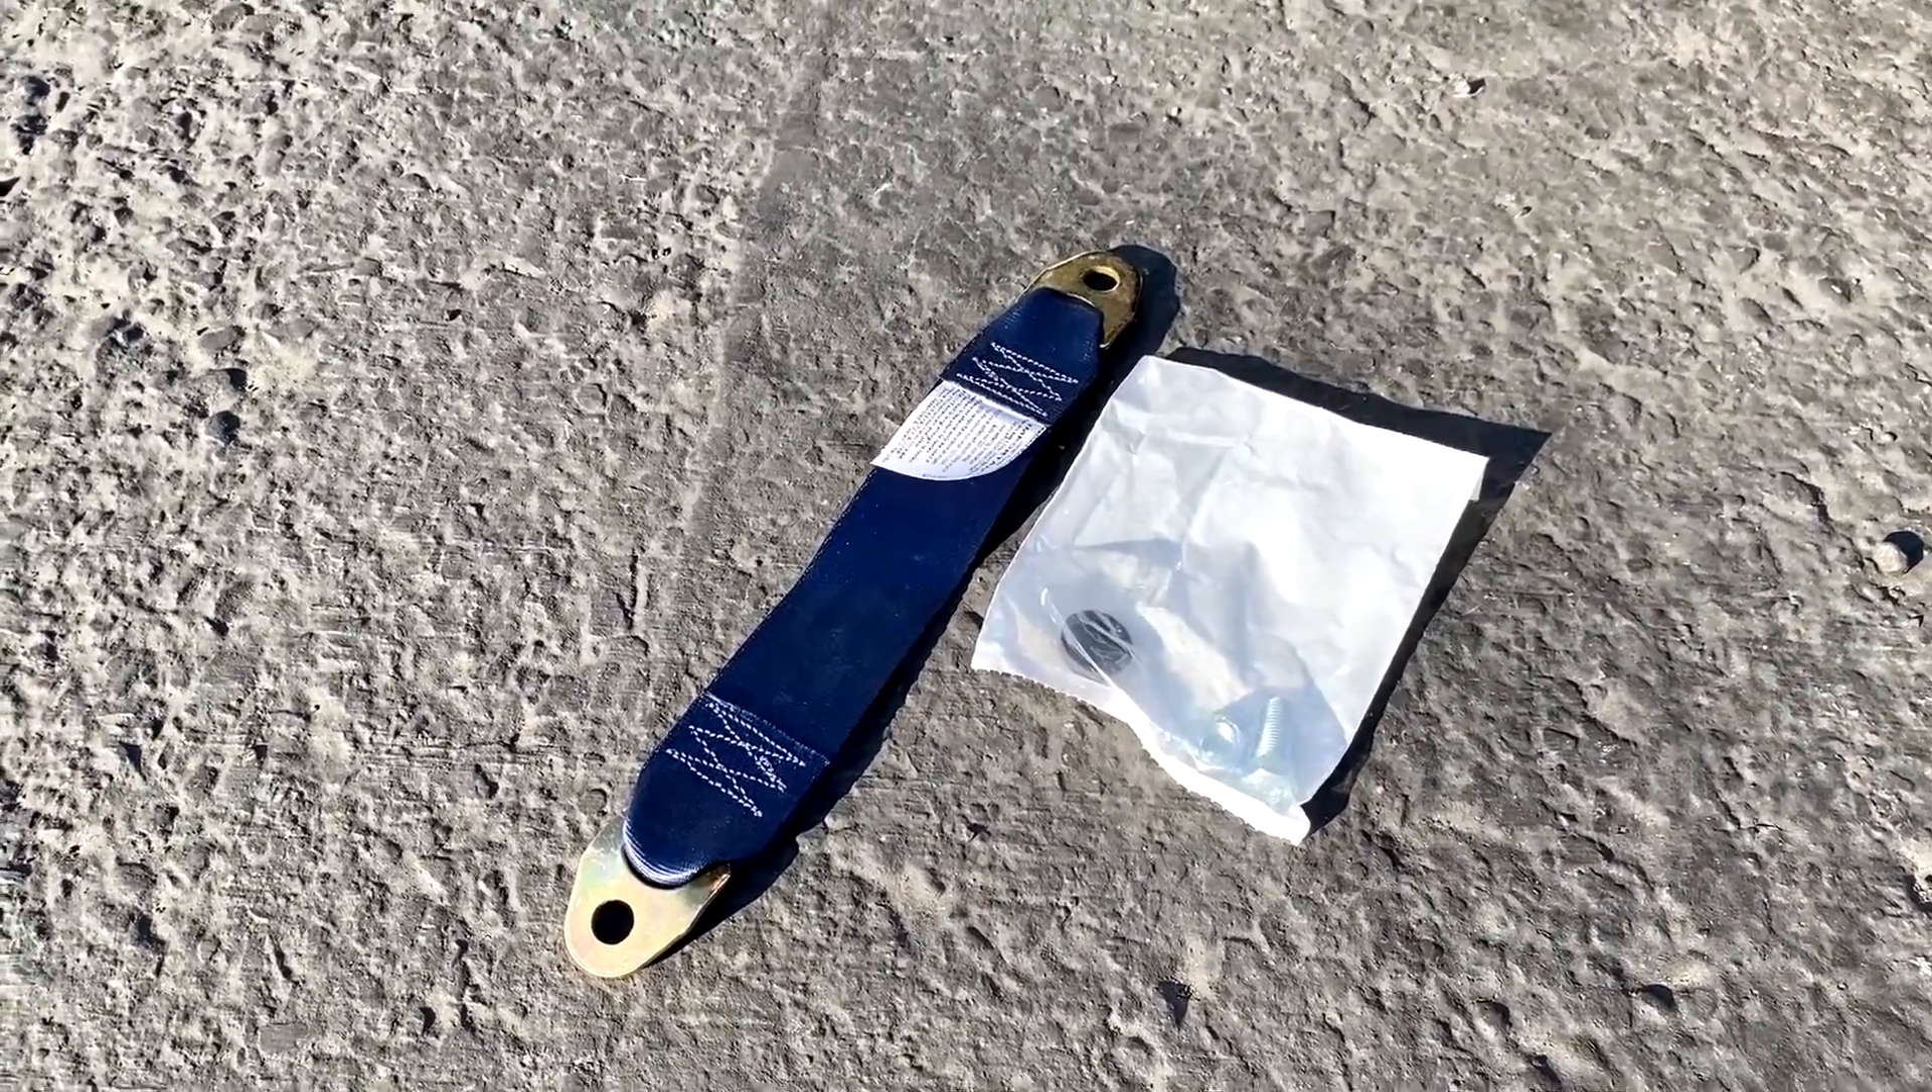And these here are the seat belt extenders that I still need to put in or have installed.